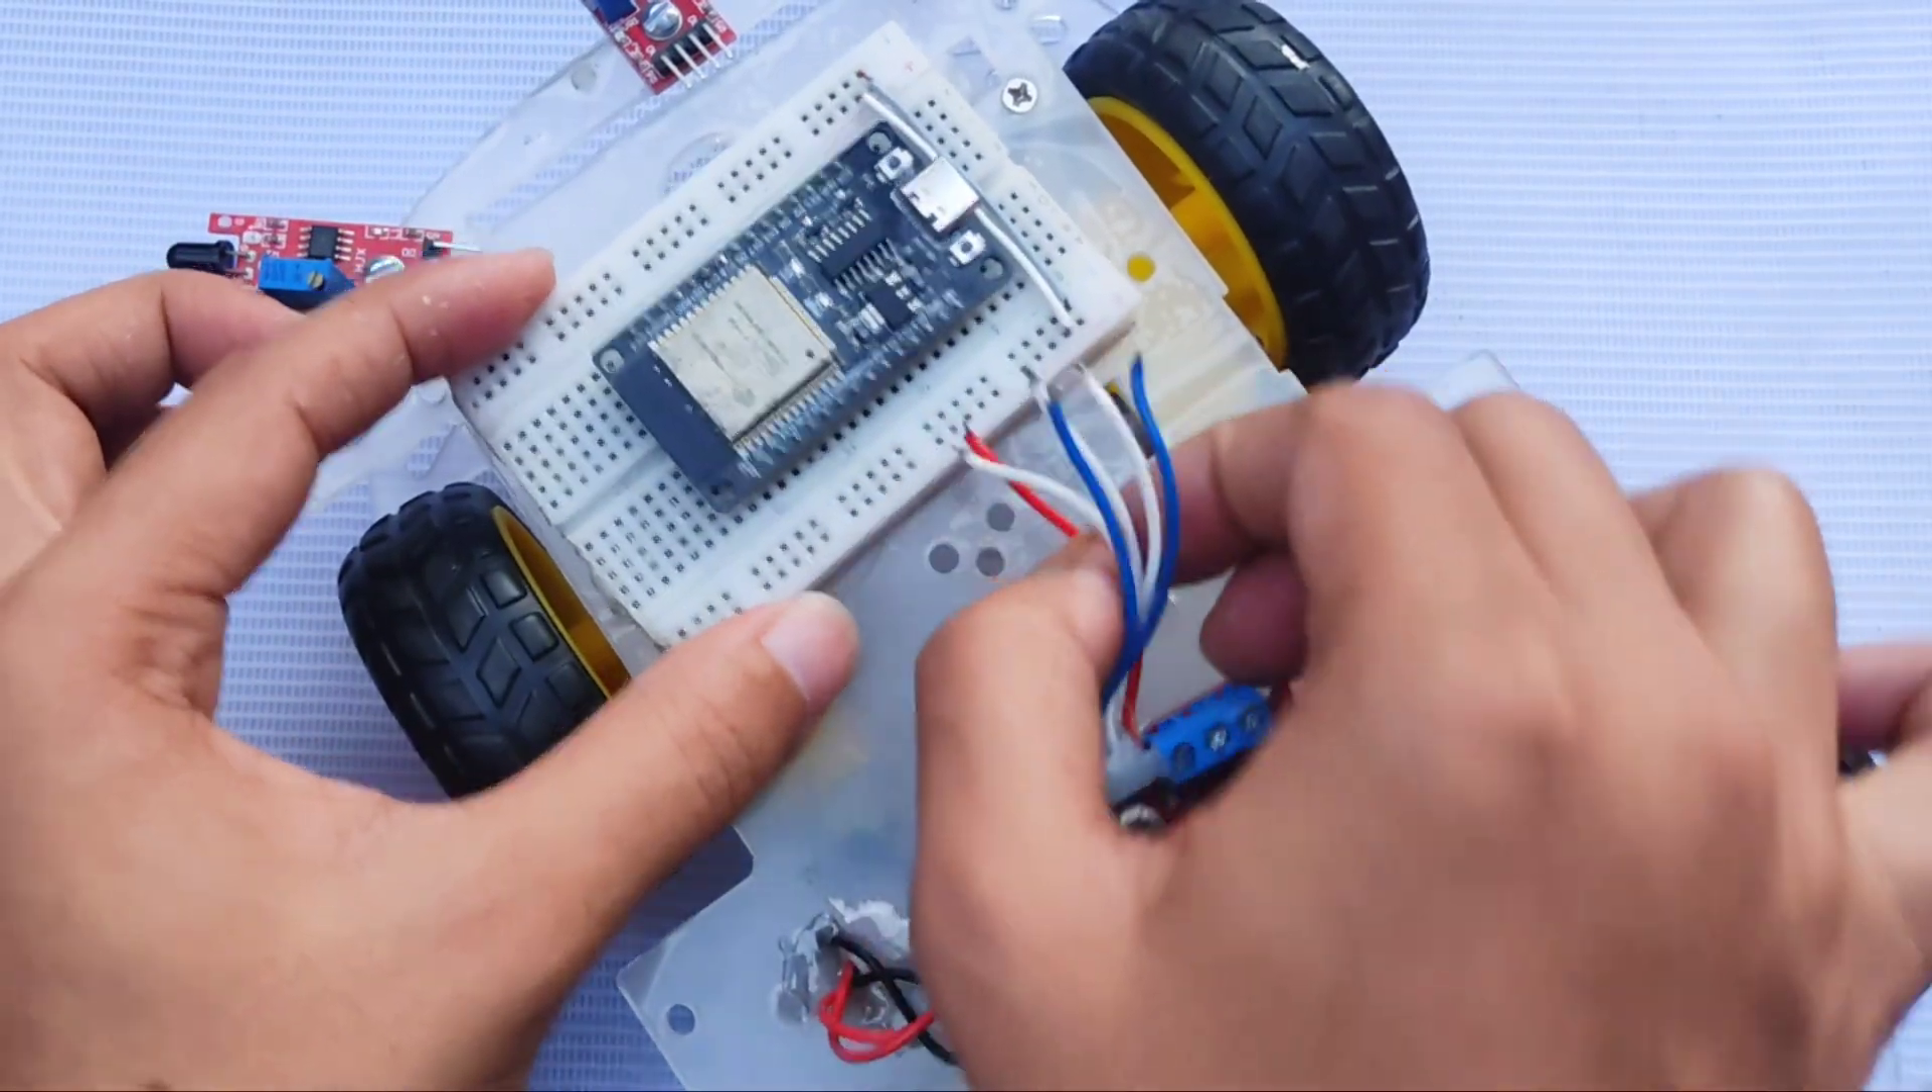I placed the ESP32 board on a breadboard and secured it on the chassis.